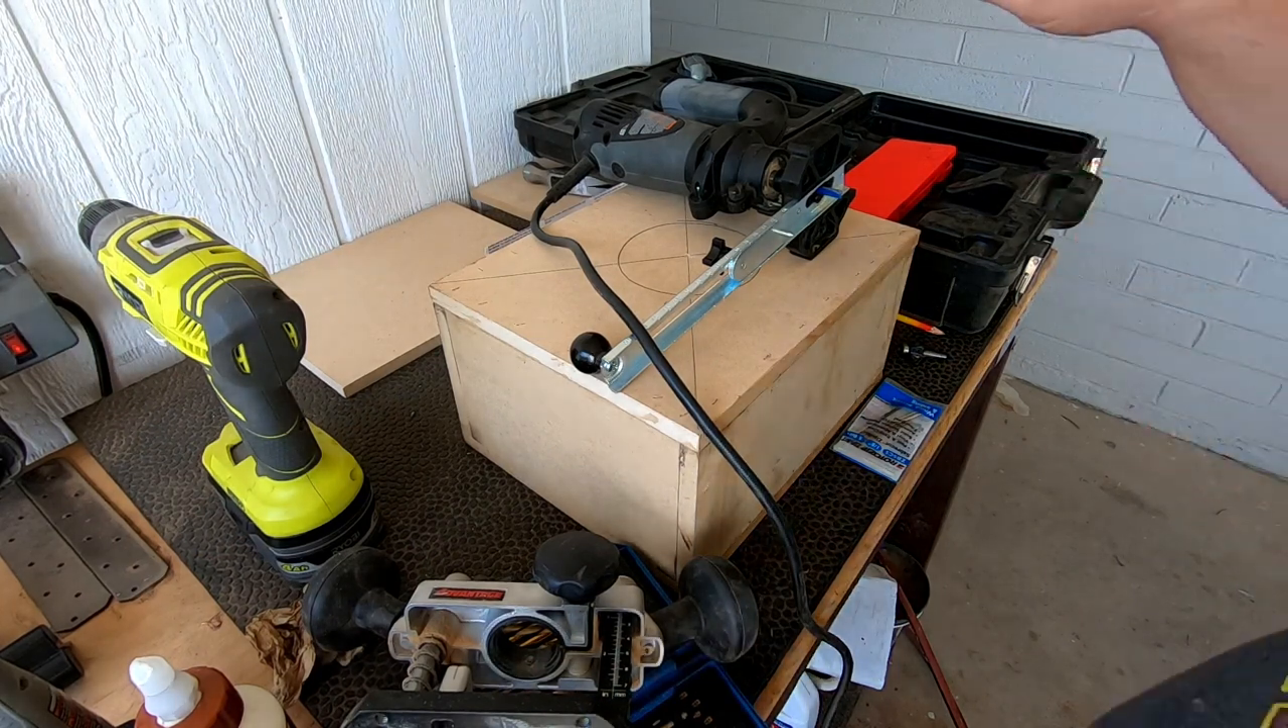Okay, I don't have a whole lot of battery left on this, but I've got the box all together.